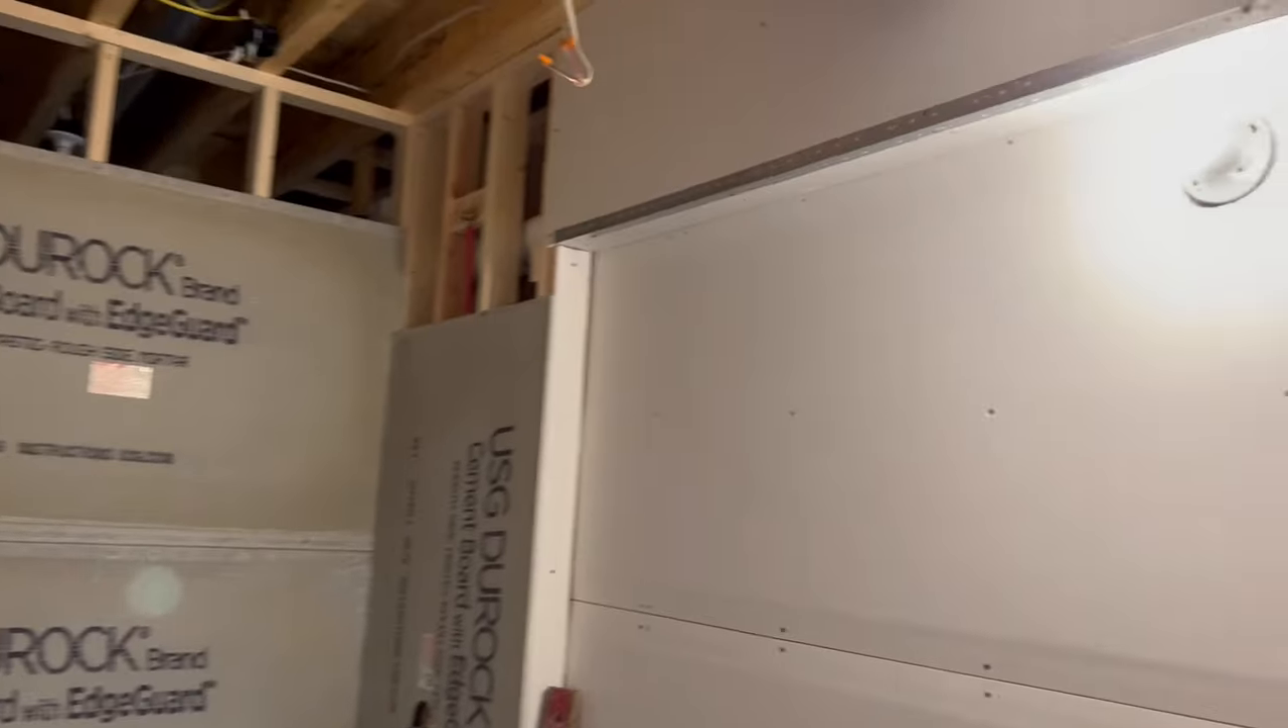Here in the bathroom, you can see where he started putting up the concrete board so we can tile the shower.